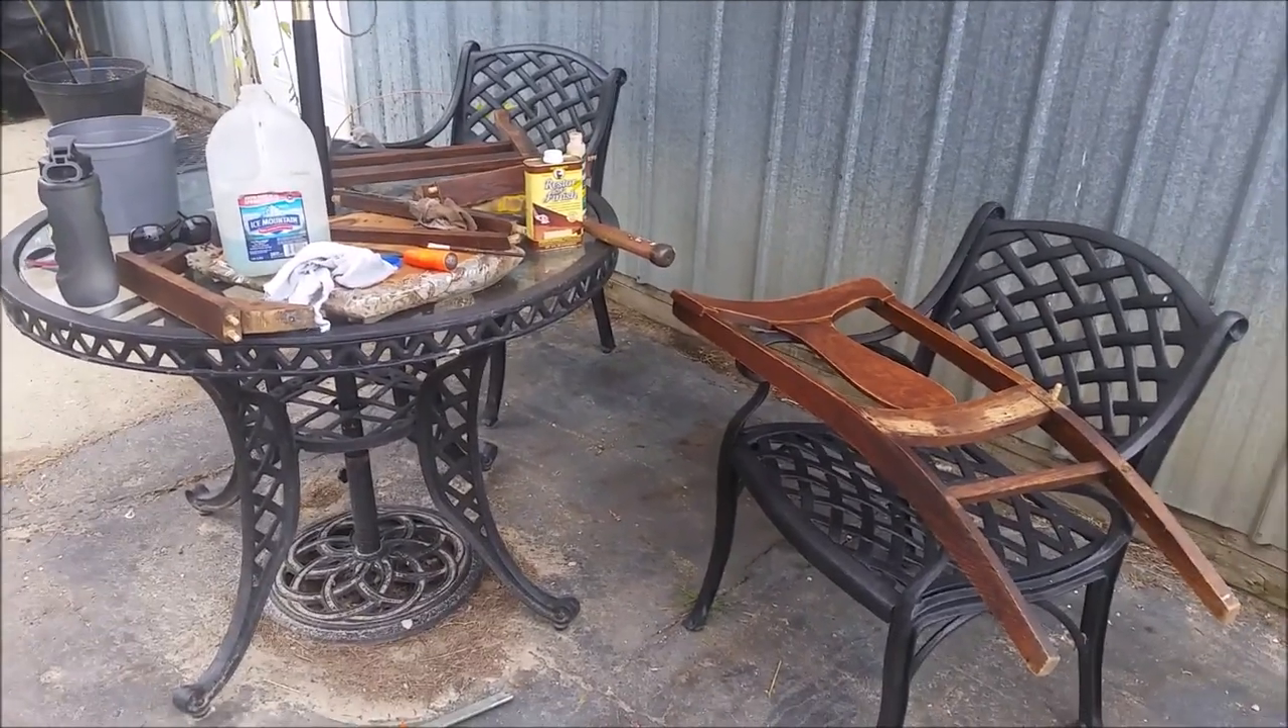So here is what my poor little chair looks like, all taken apart.